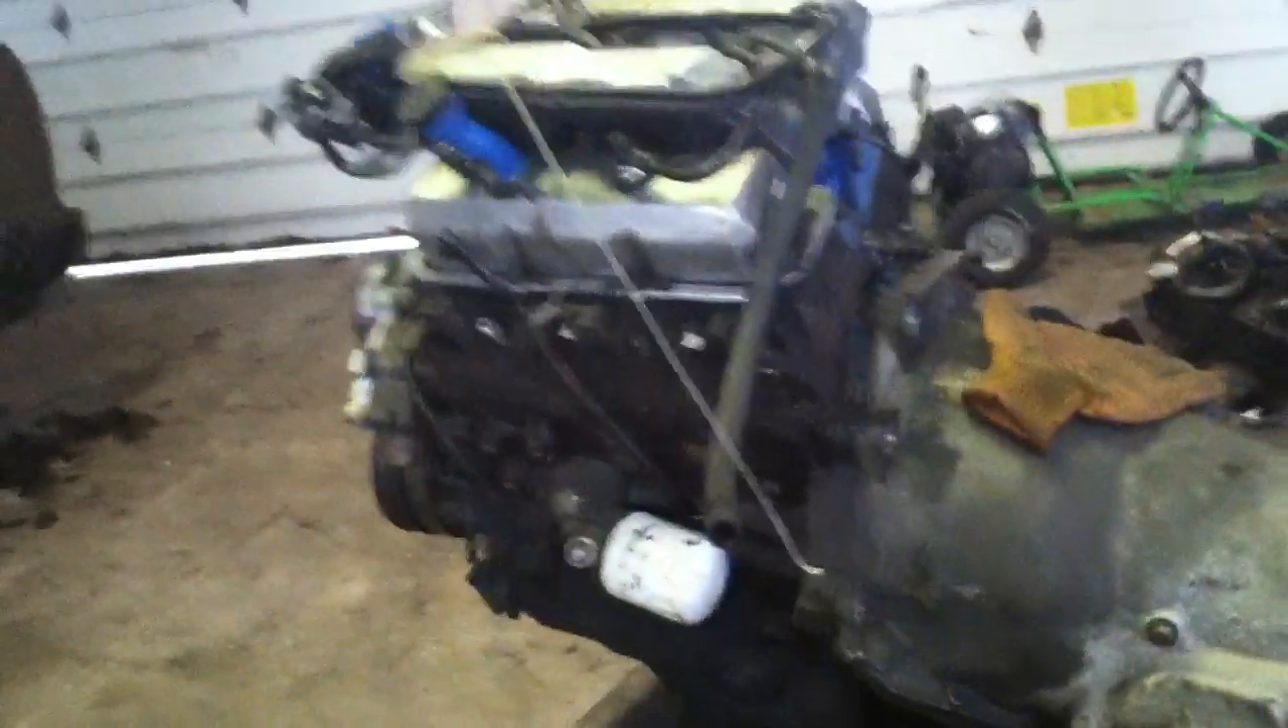I'm working on converting my car to a 350 carbureted right now with the 700 R4 transmission if you didn't already know and so far I got the old engine and transmission pulled.